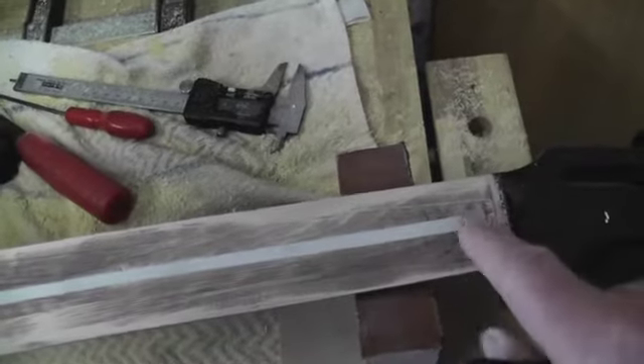So, I've got the truss rod in here. That's it there, running down the neck.